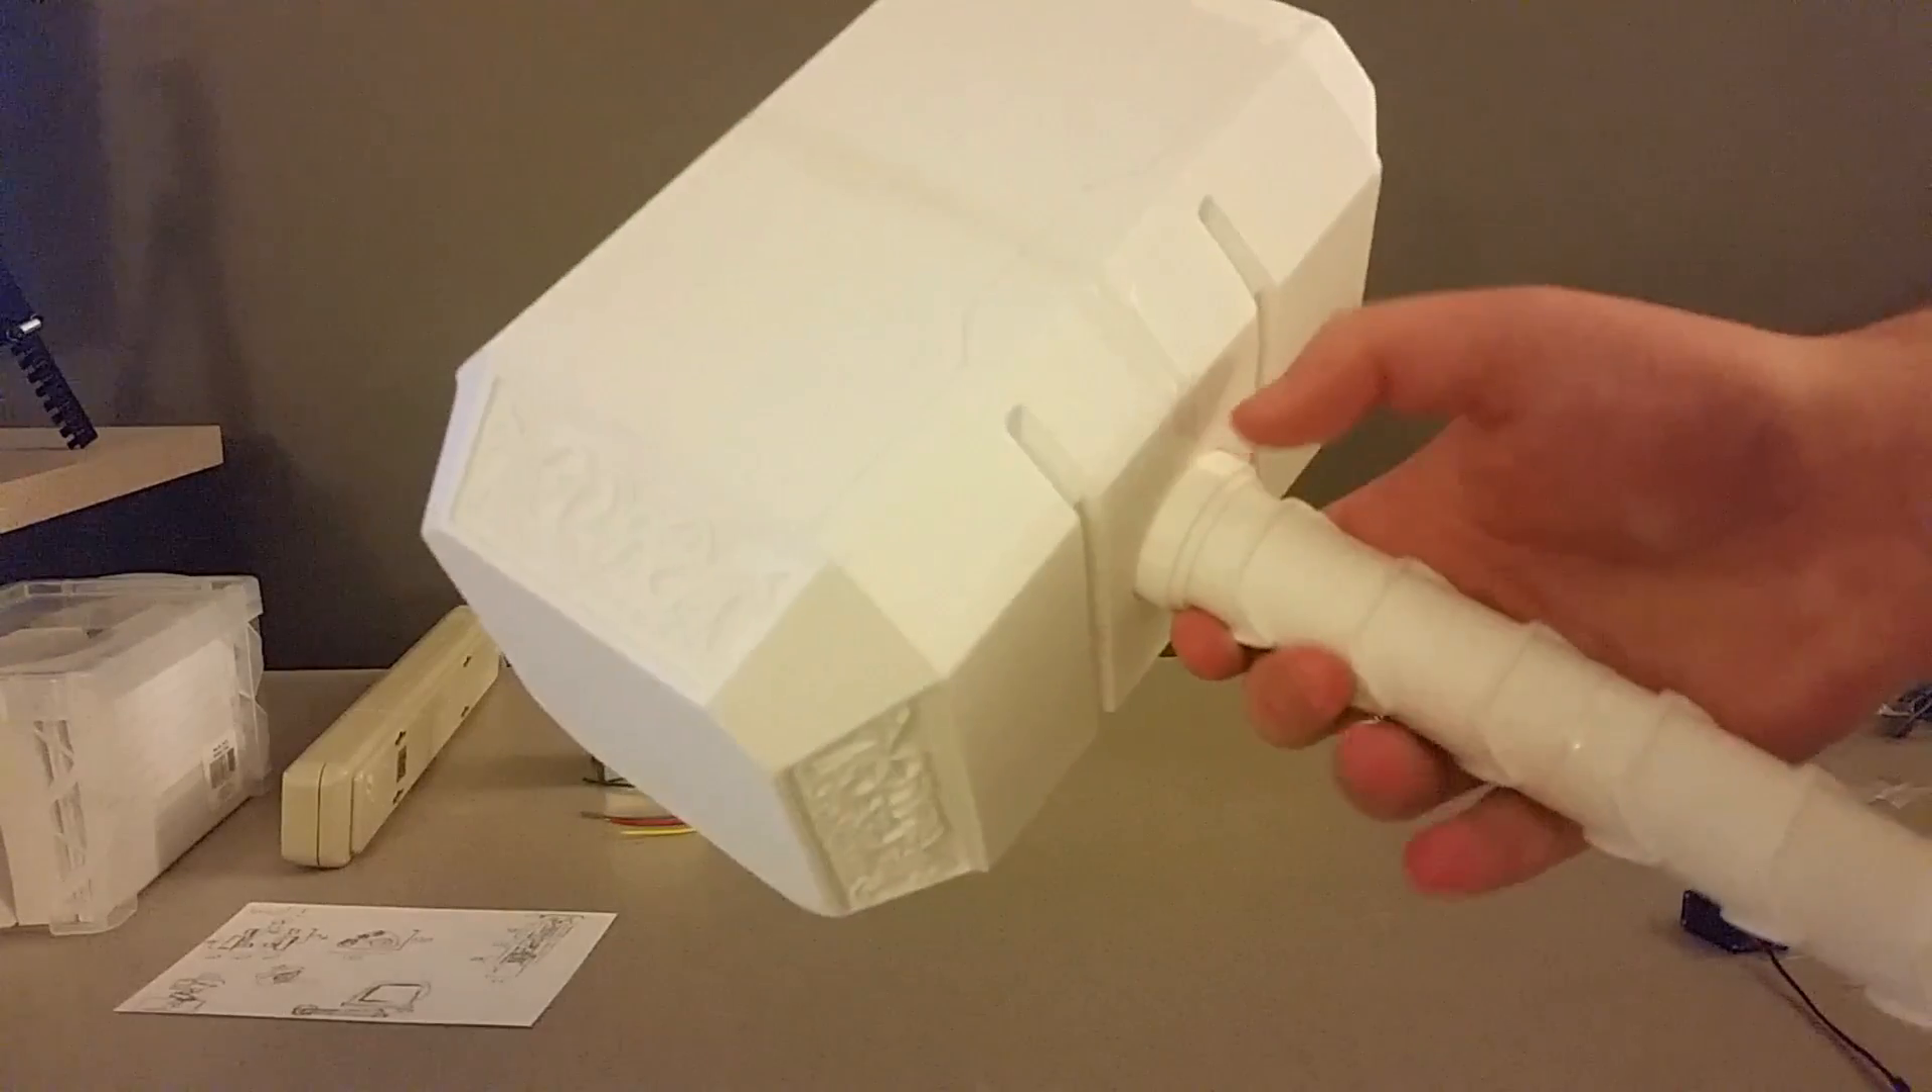Alright, so here we have the fully combined Thor's hammer.